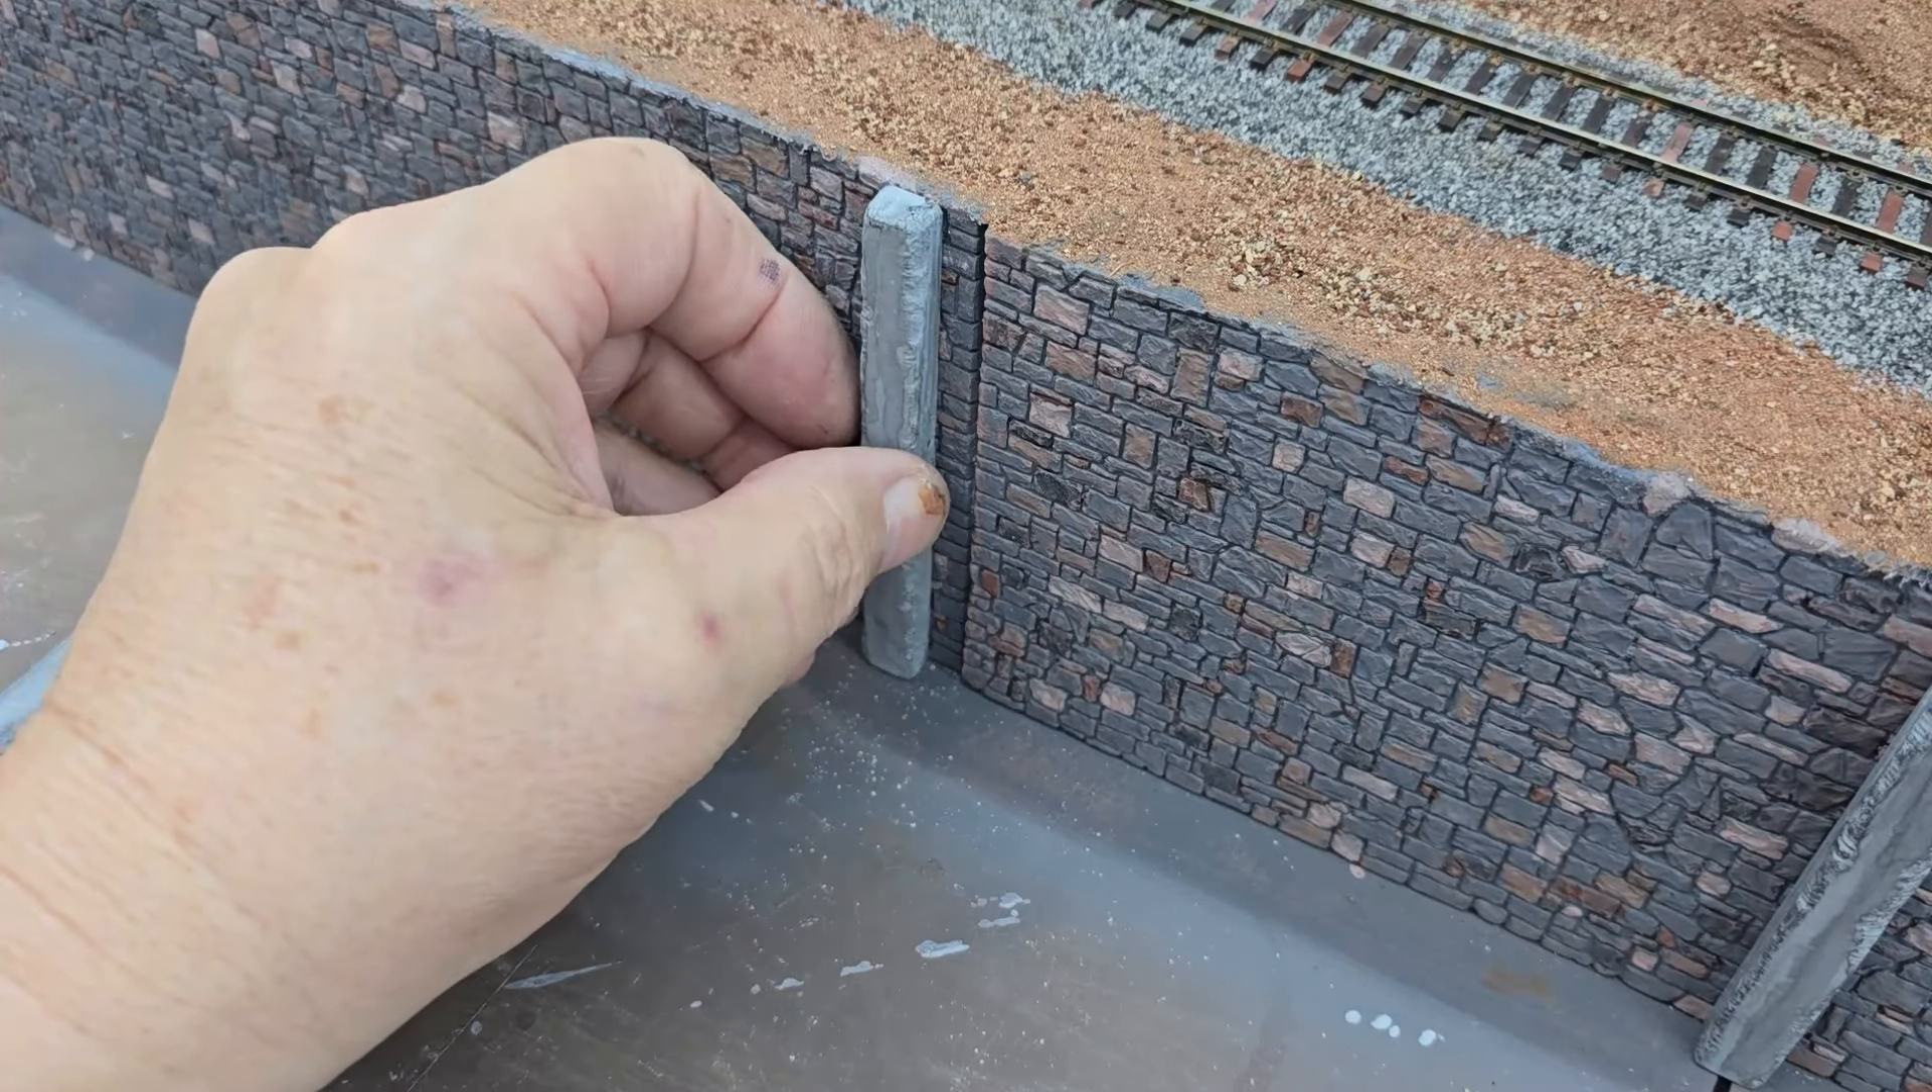And just by the nature of laying up these castings, some of the castings are thicker than others, or they might have a slight bow to them. And so I have these jogs in the wall.